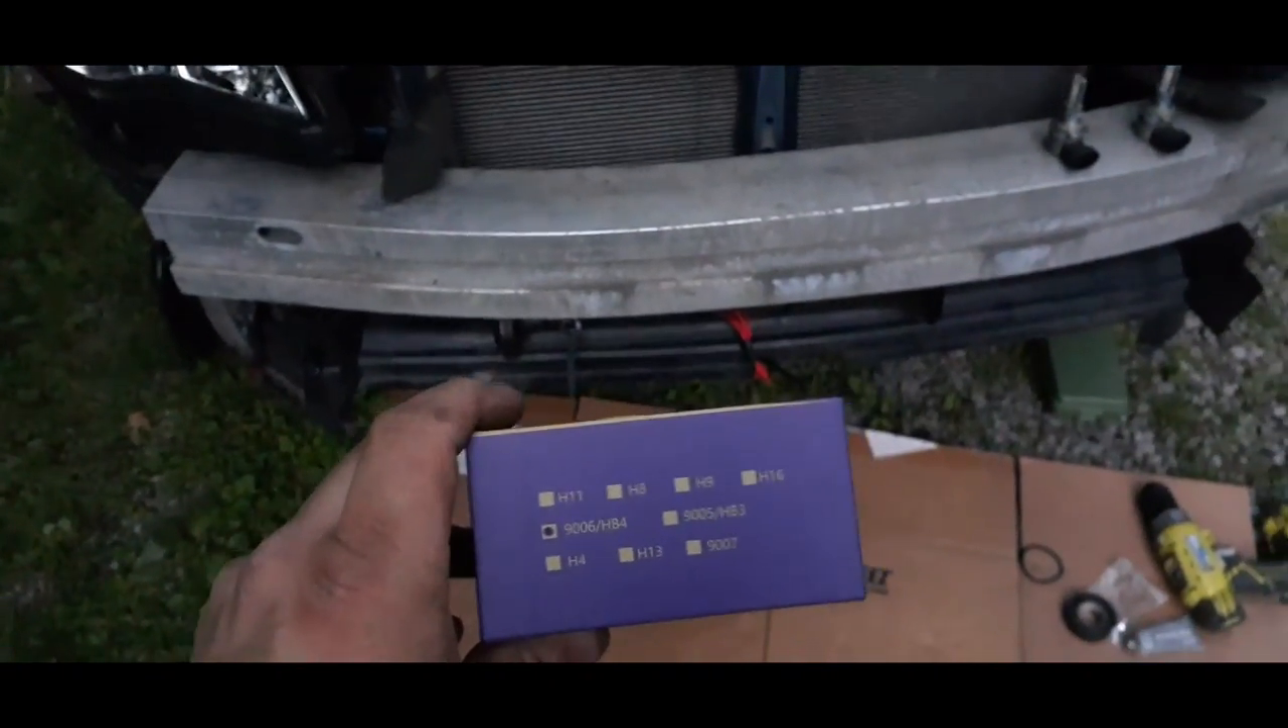Now as you can see I have the front bumper off.